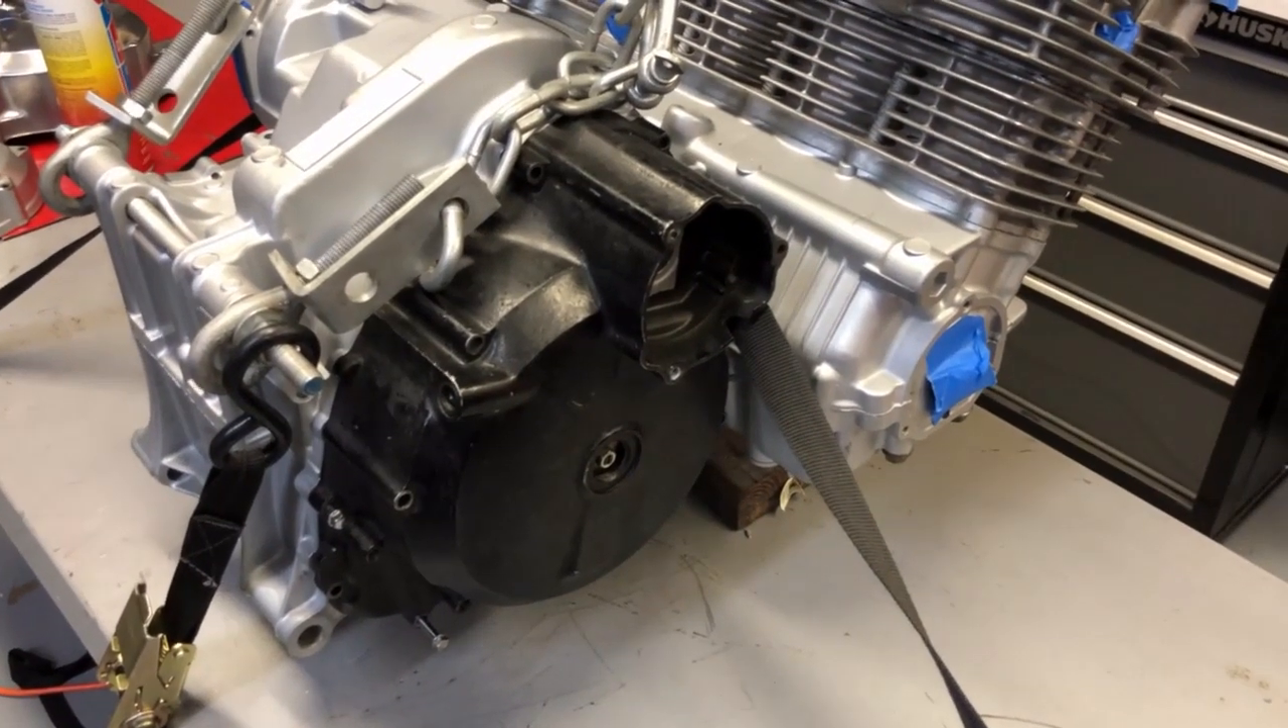I put one of my old clutch covers that has not been restored yet I've just kind of like placed it on there to cover the clutch assembly.